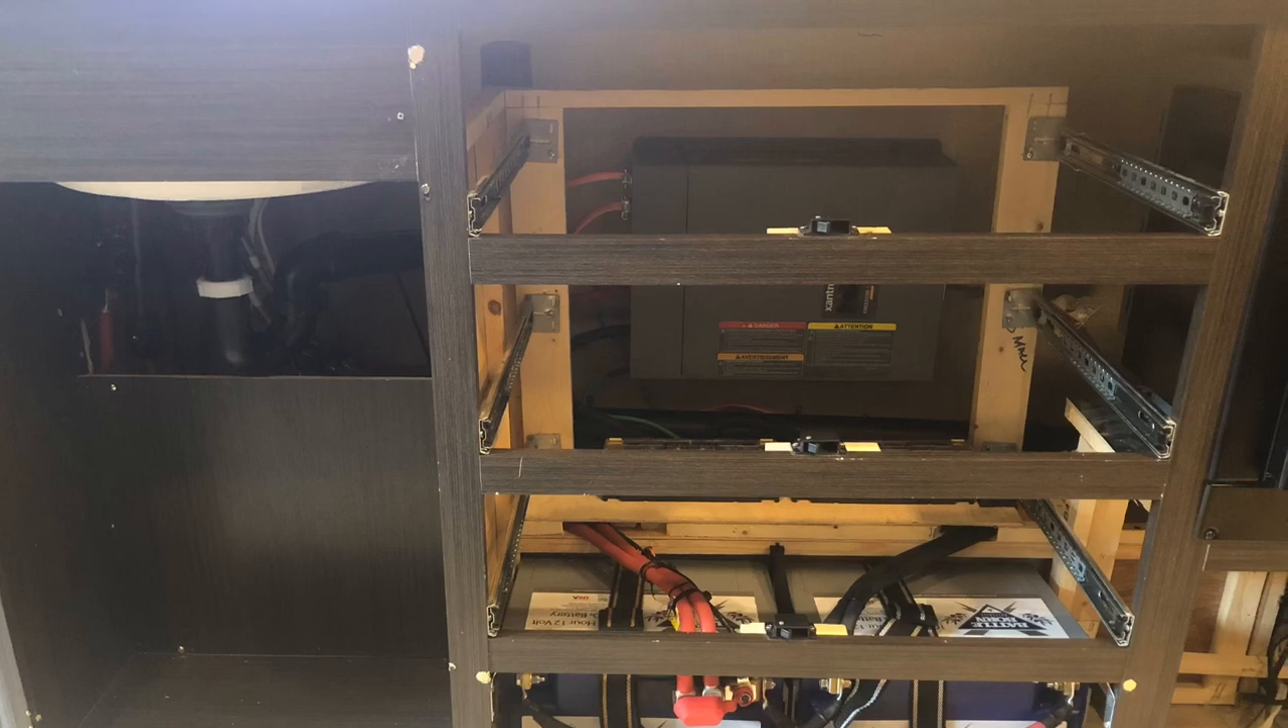I reinstalled the slats that I took out earlier.